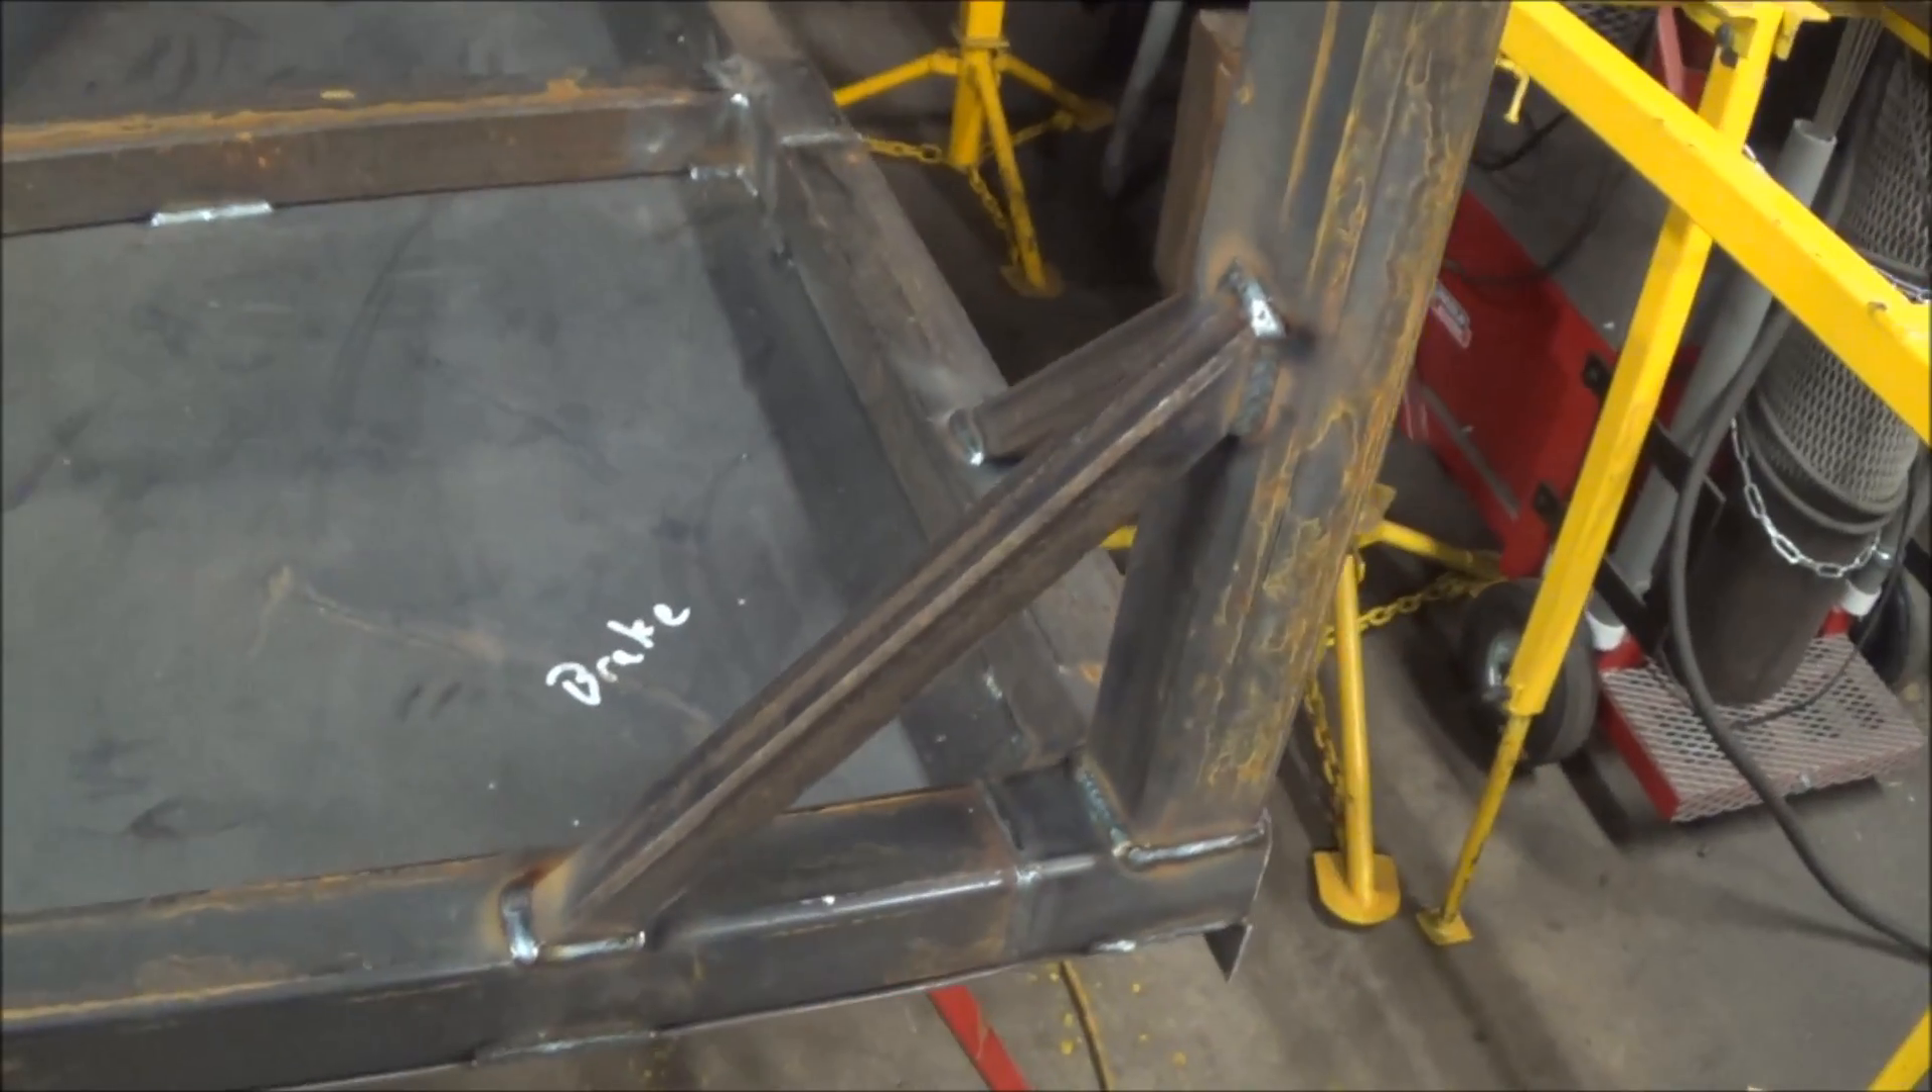Okay guys, so we've got our legs put on there now. We've got our little braces put on.